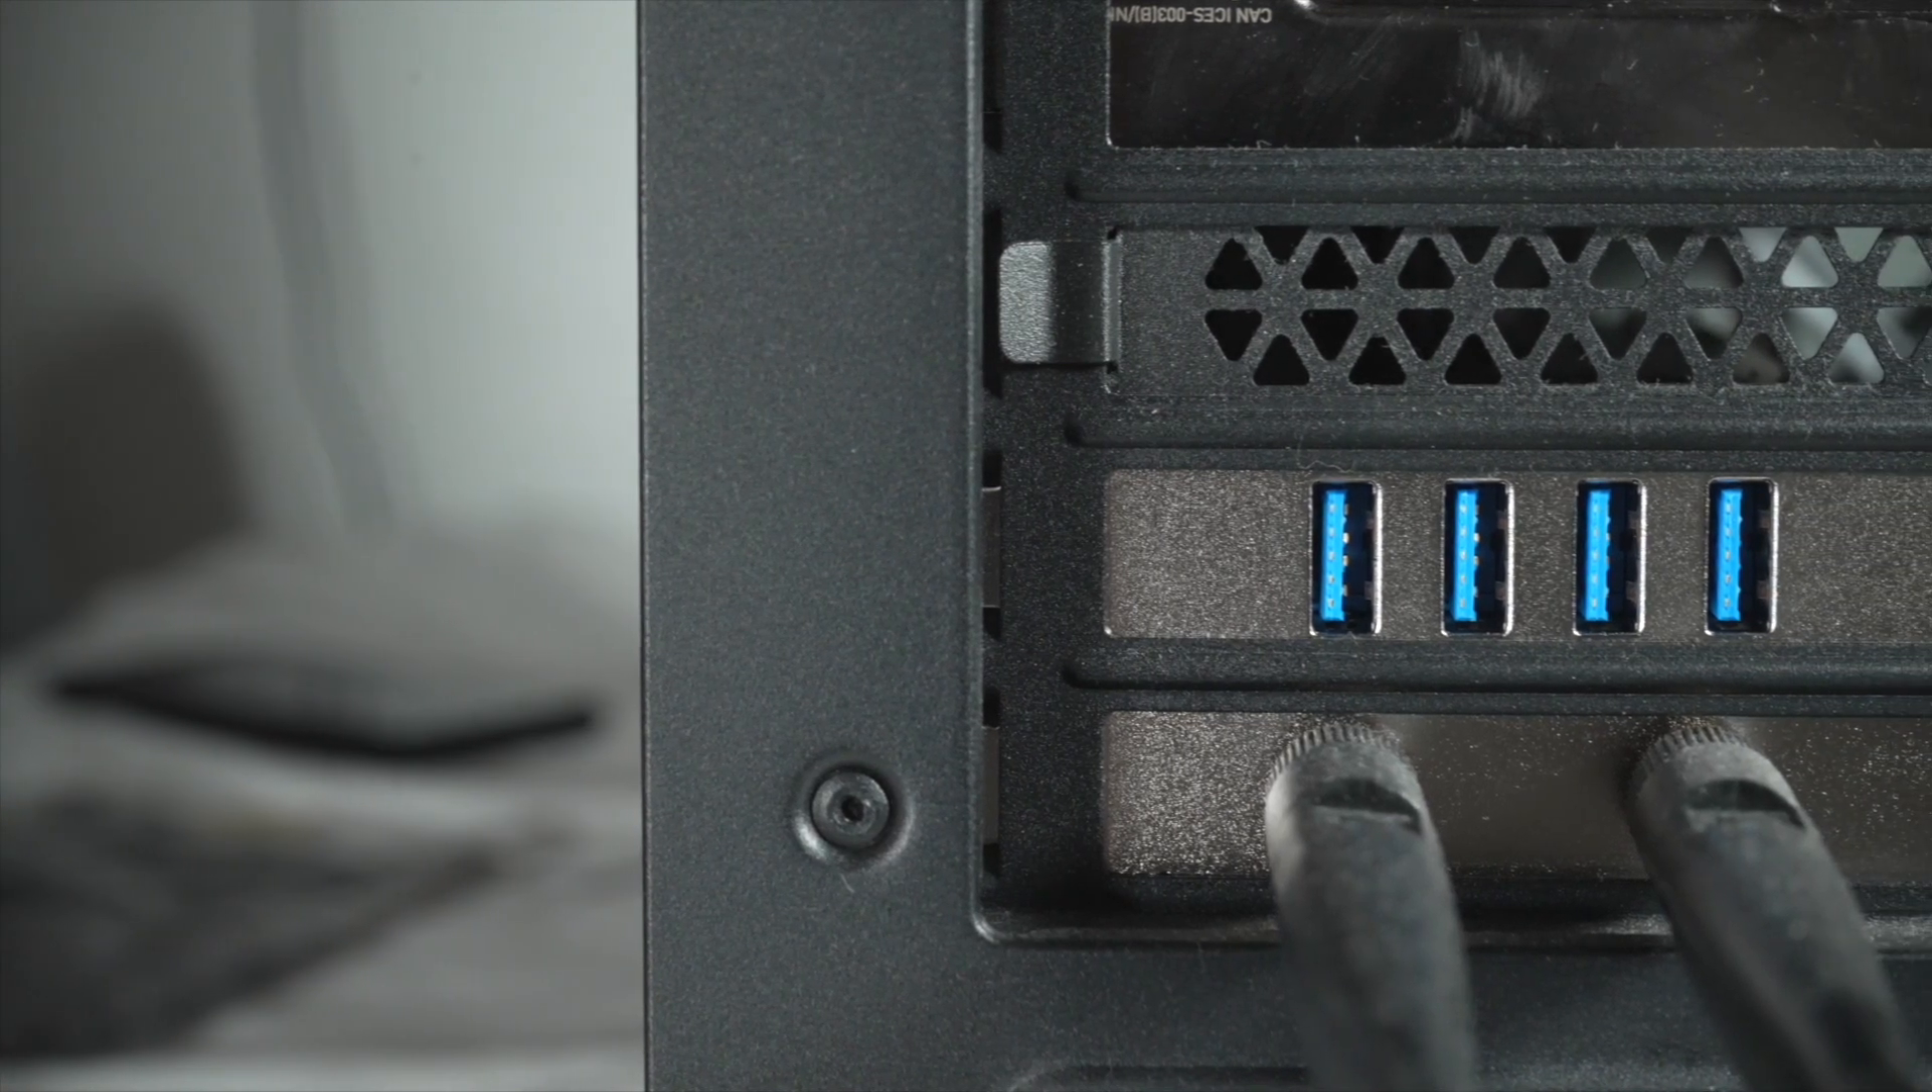You've now got four brand new powered usb ports installed to the back of your pc.